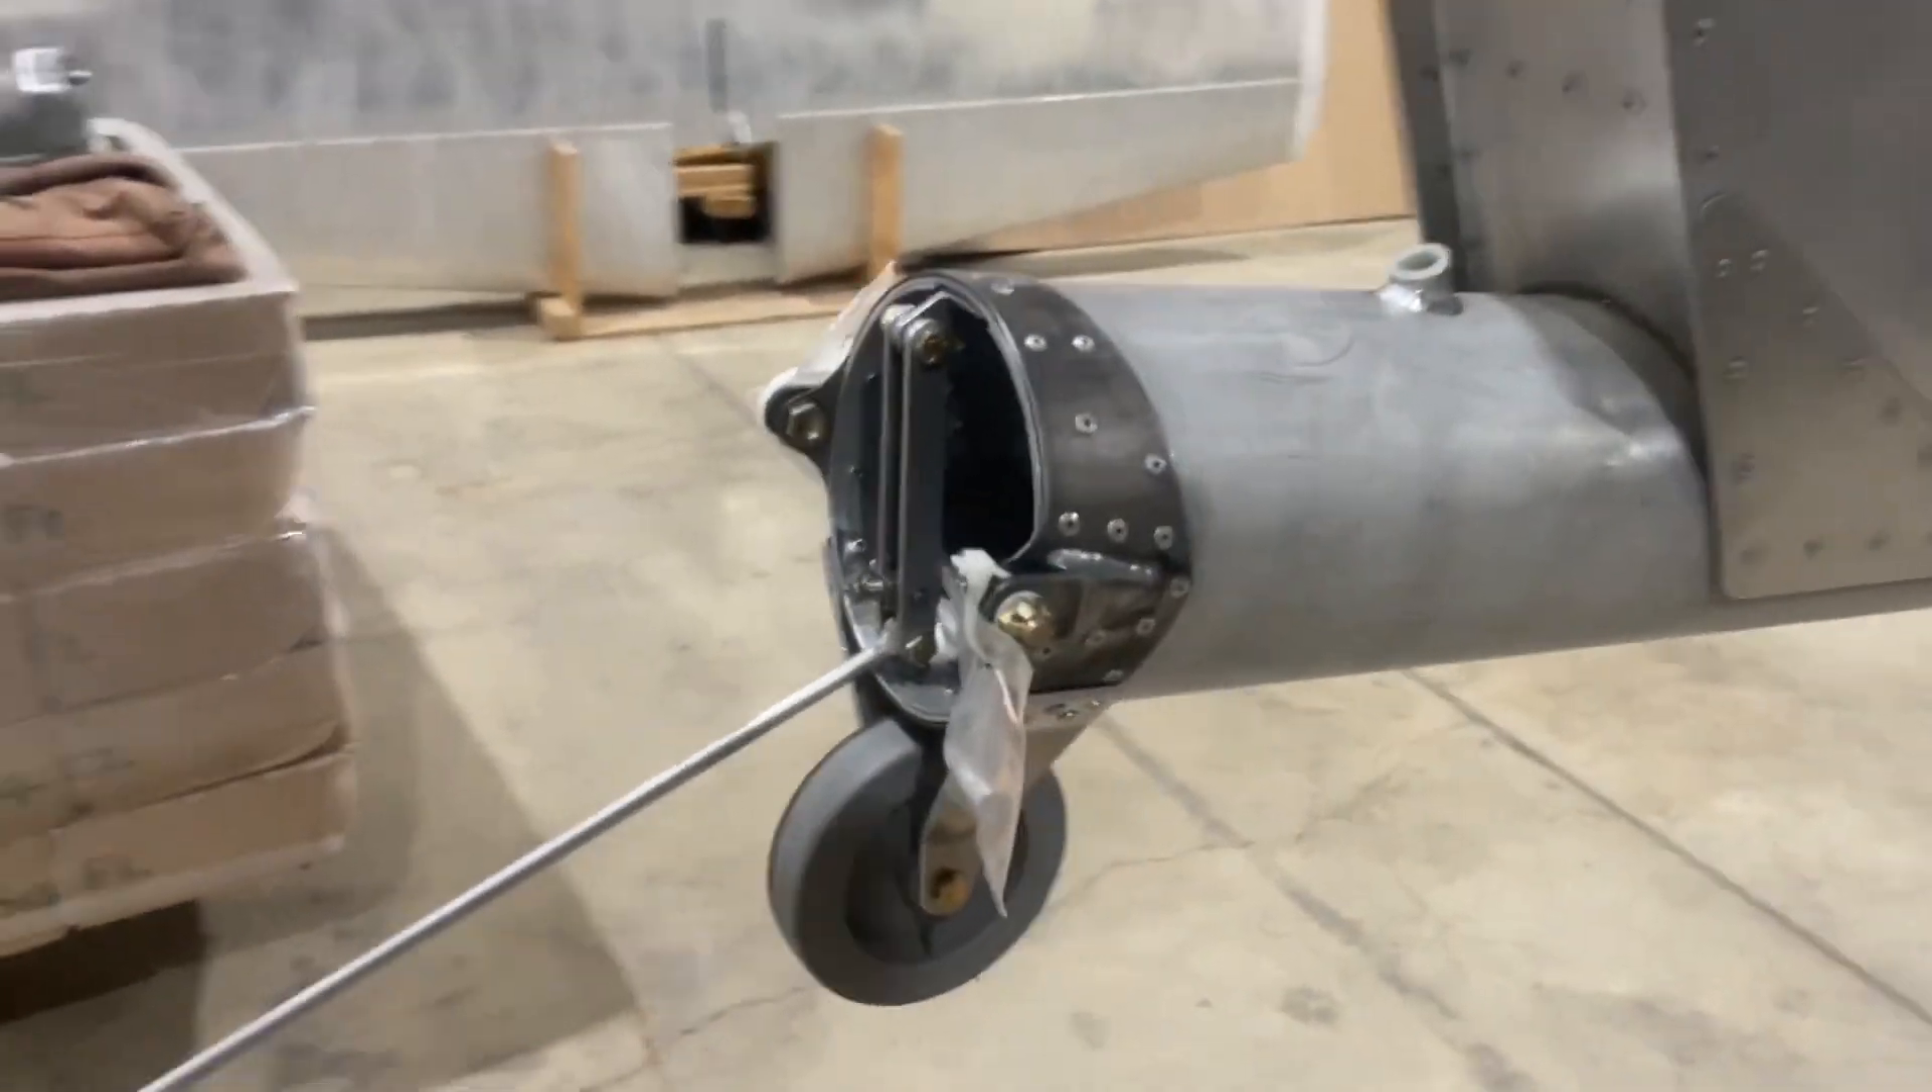The tailwheel installation is complete.